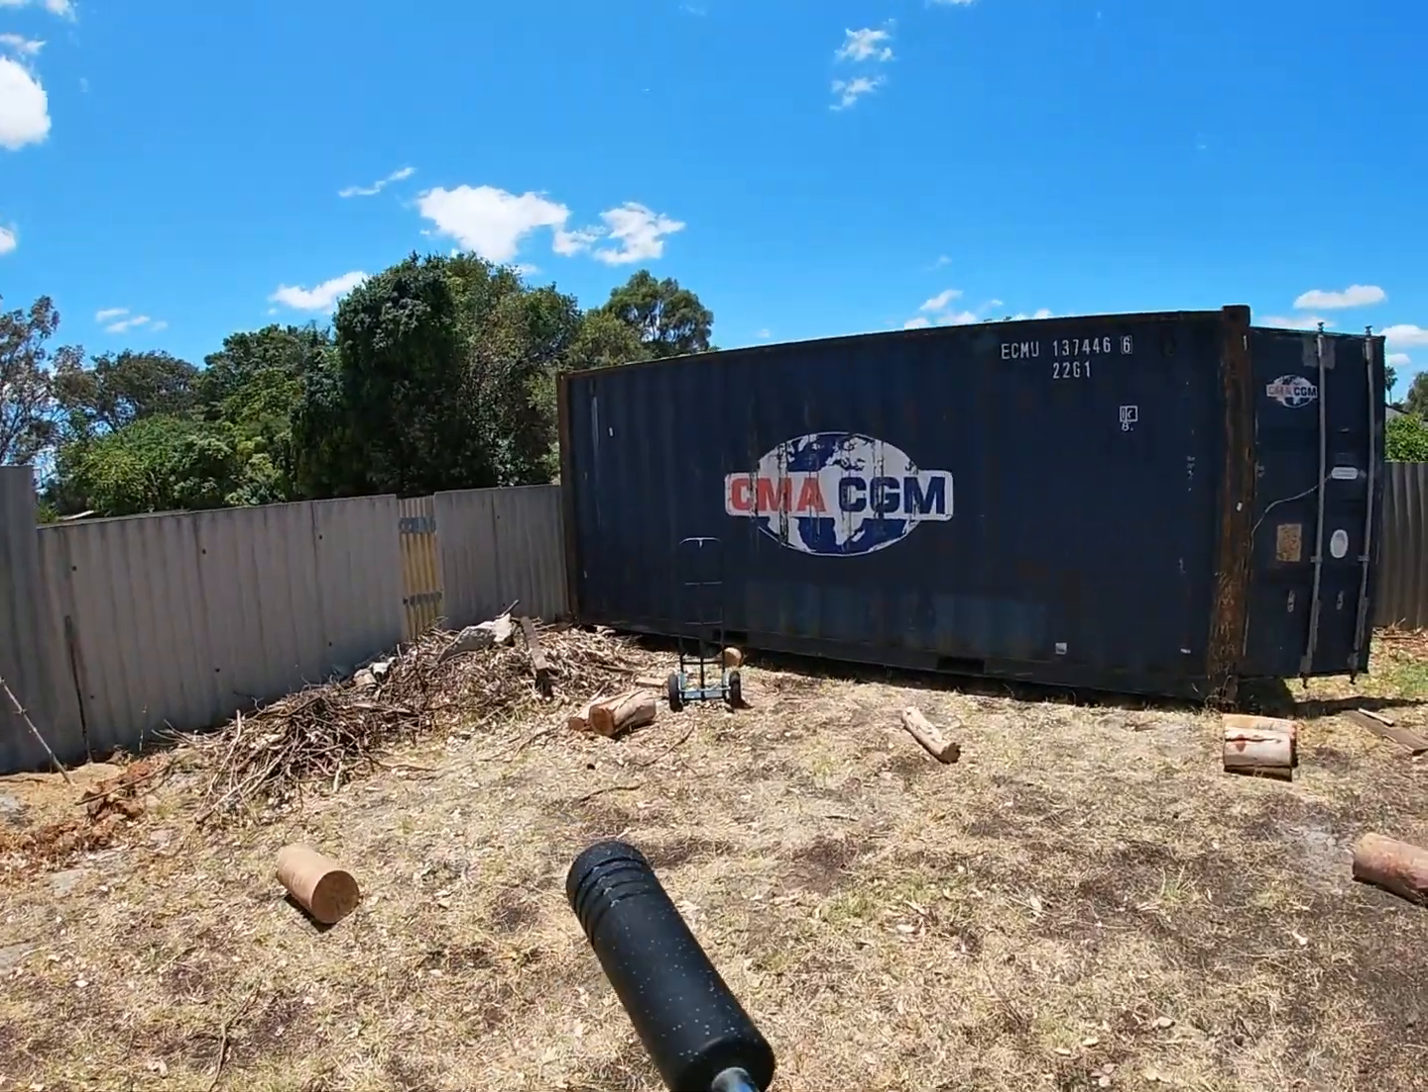There's the container. It's in place.